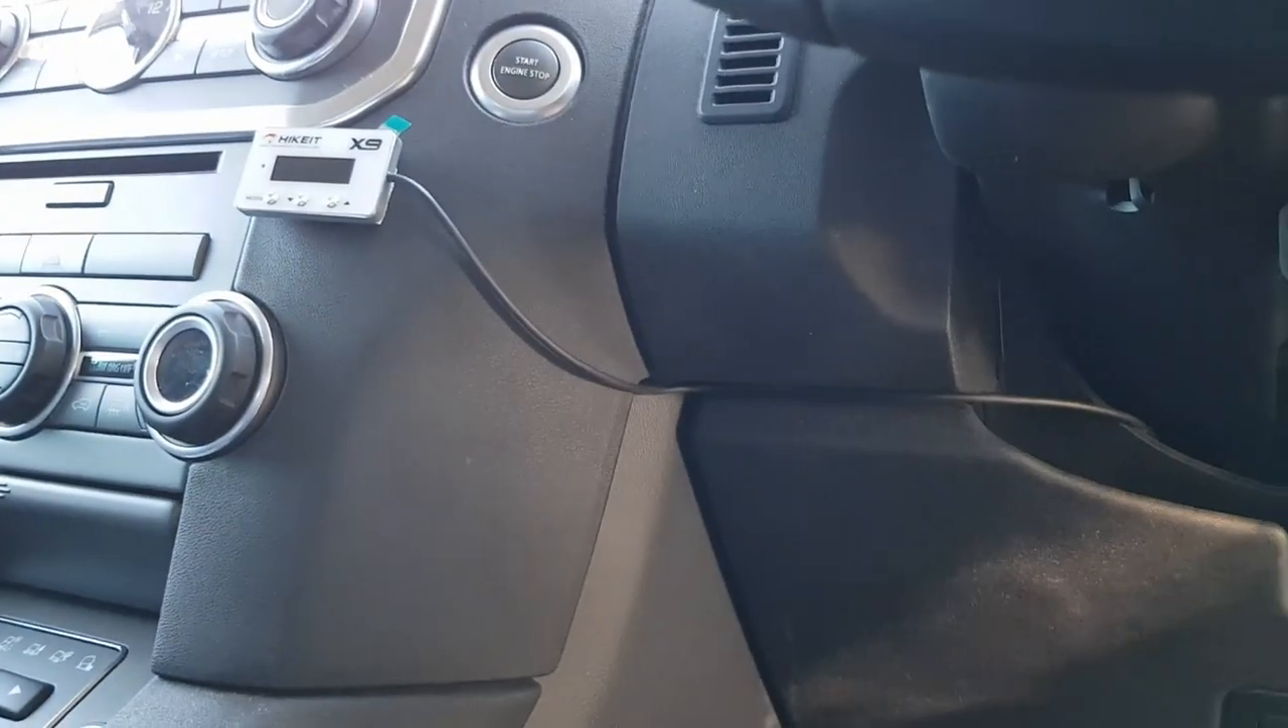OK, so basically, the car is all put back together again. Here is the Hi-Kit X9 unit. I've put it up on the dash there.